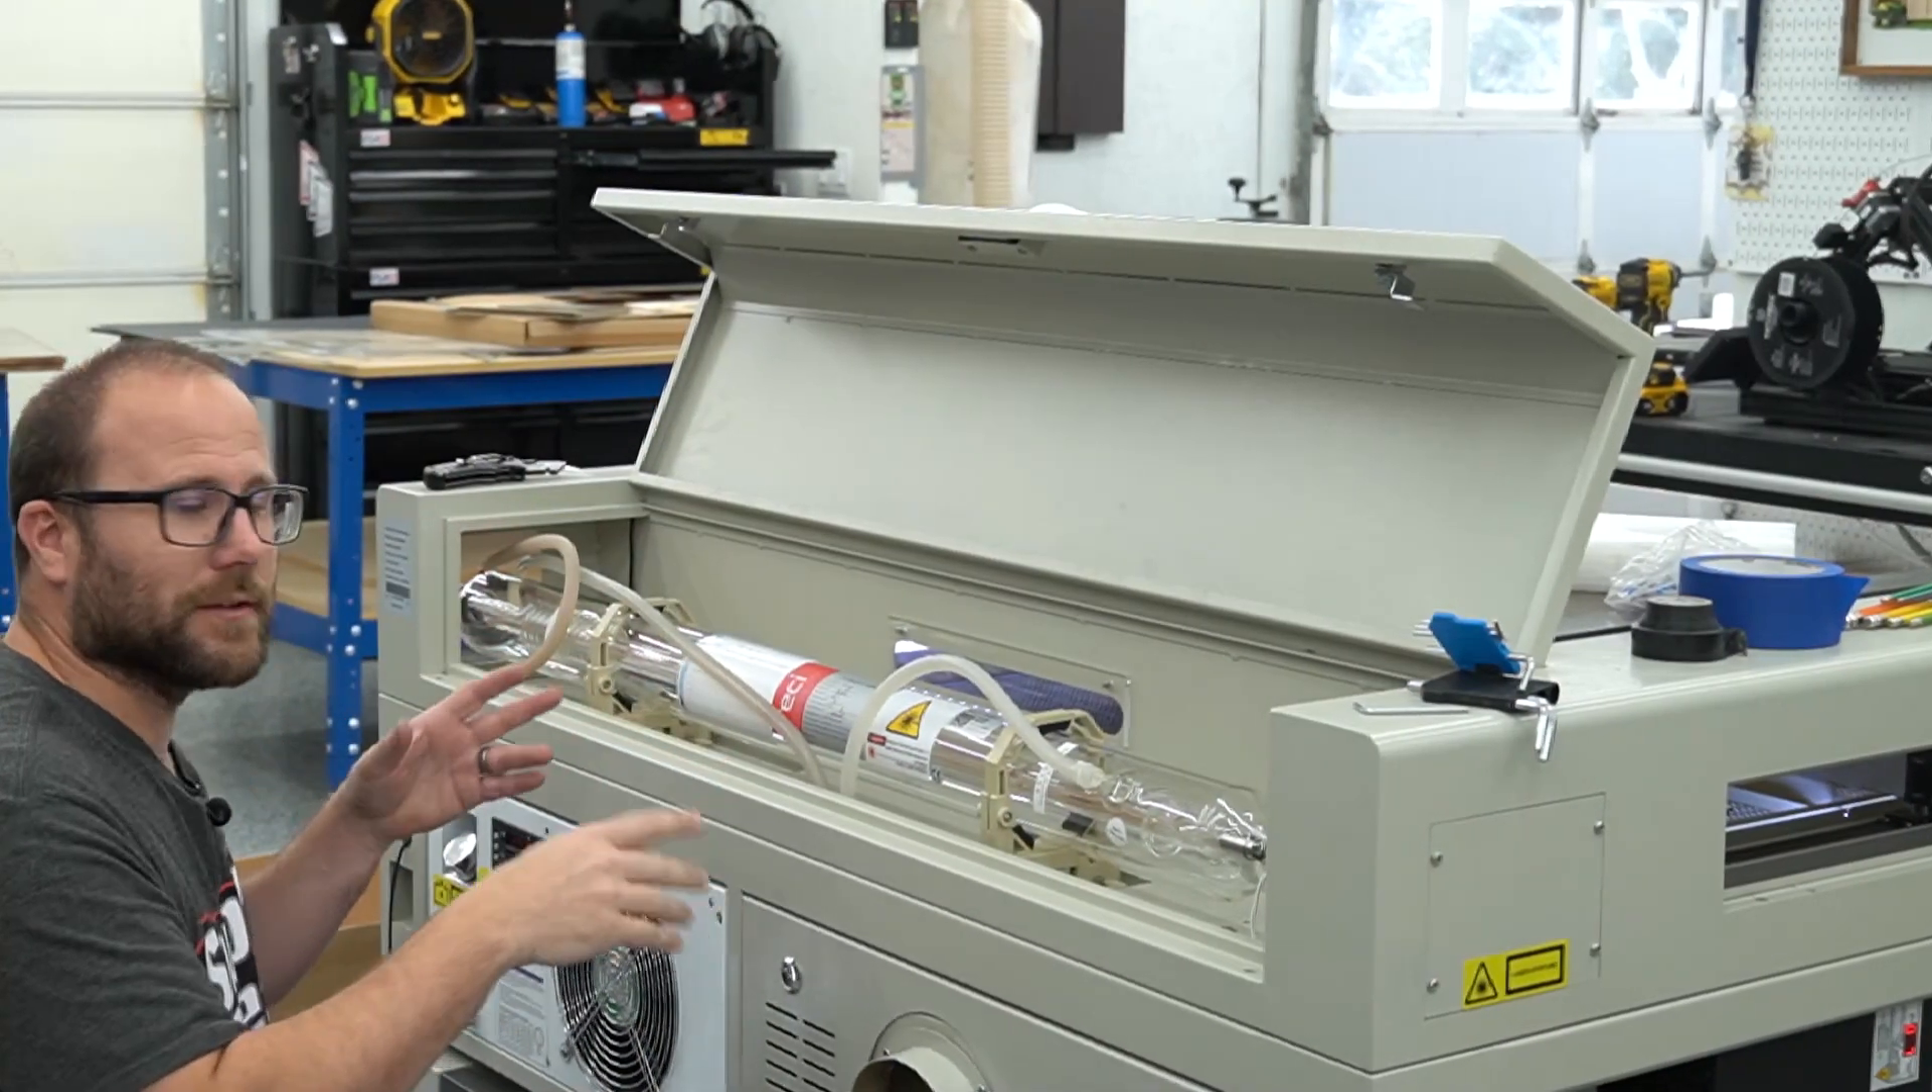So I'm finished putting the tube in.